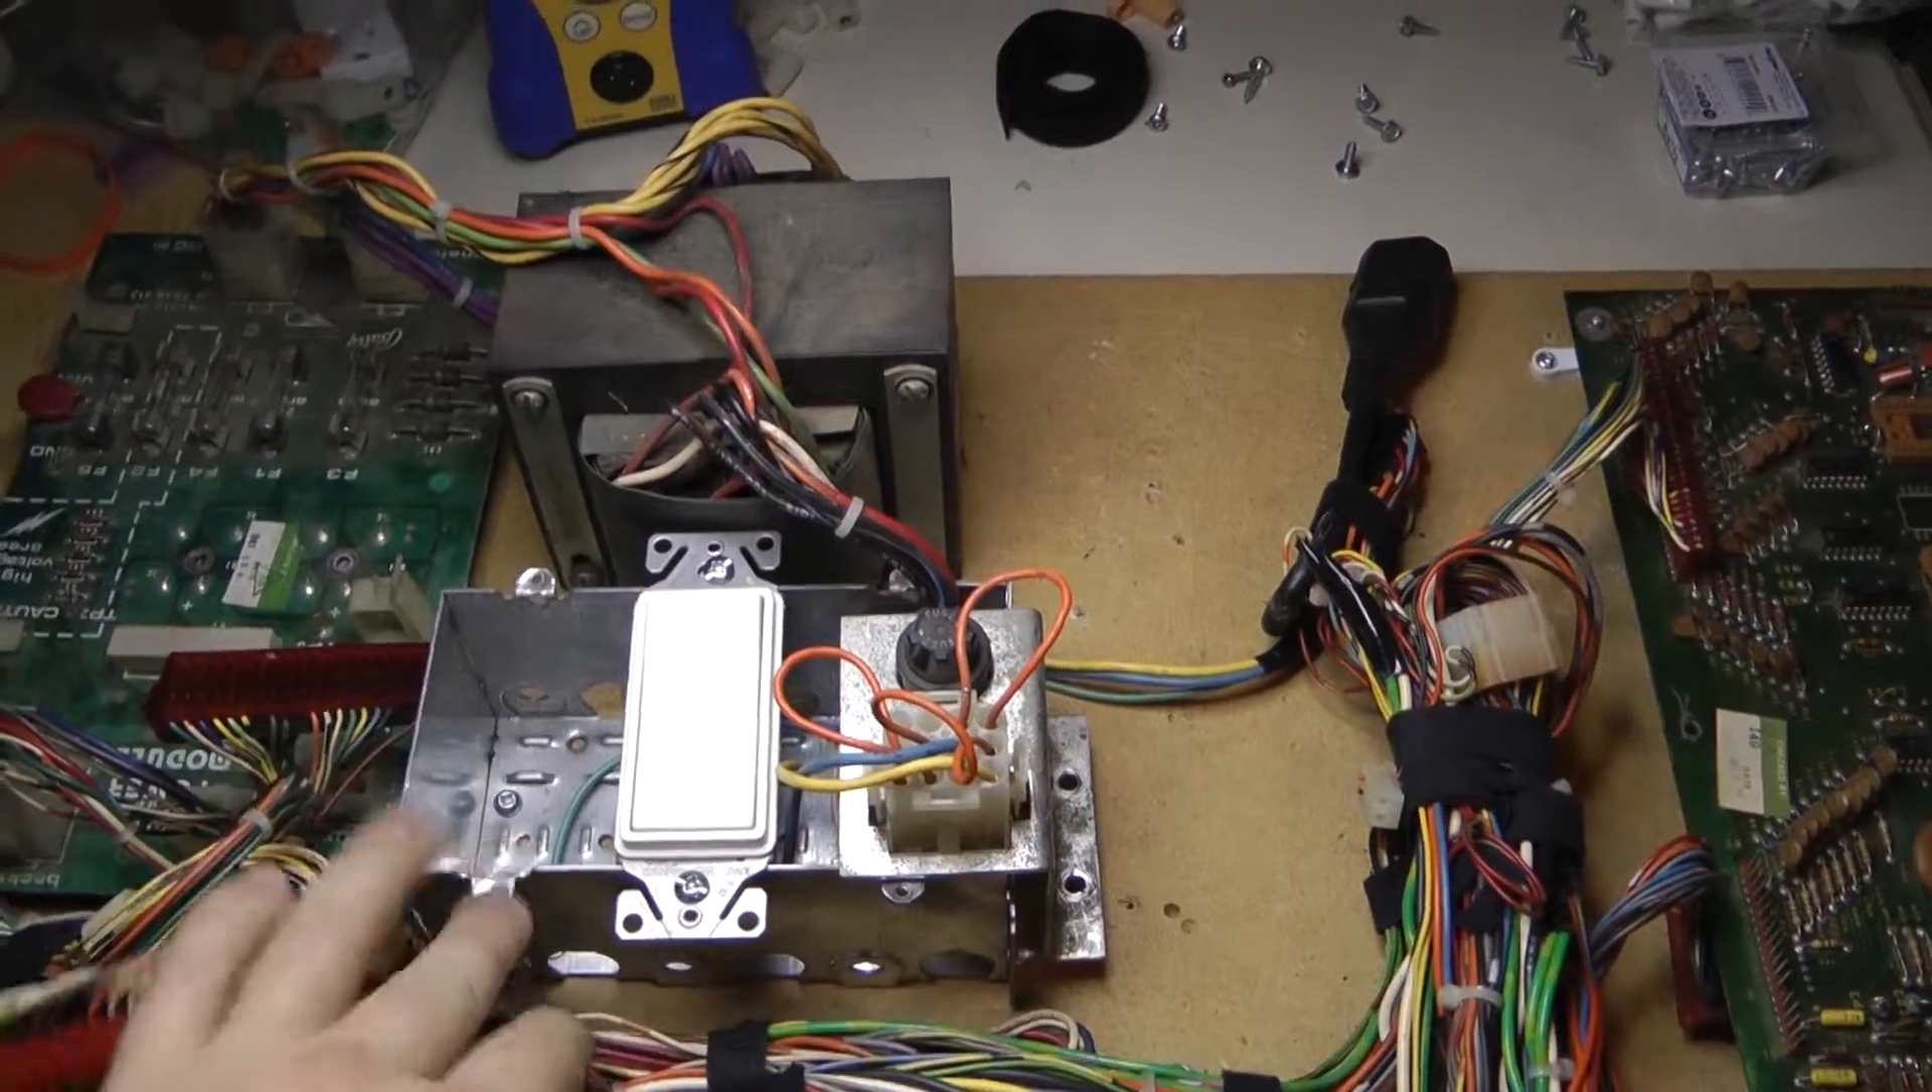I have a switch for the mains. Later on I'll add another switch for the high voltage.